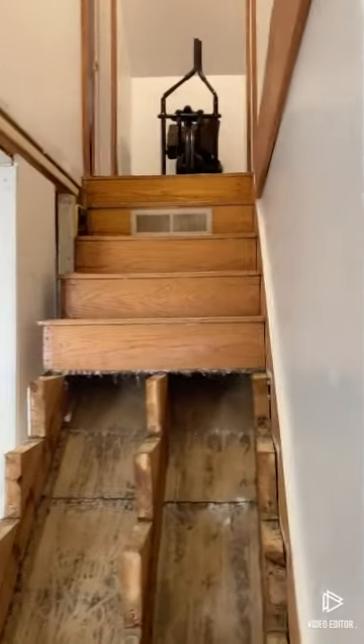We're missing like half of the stairs We only have like 1, 2, 3, 4, 5 5 steps left.